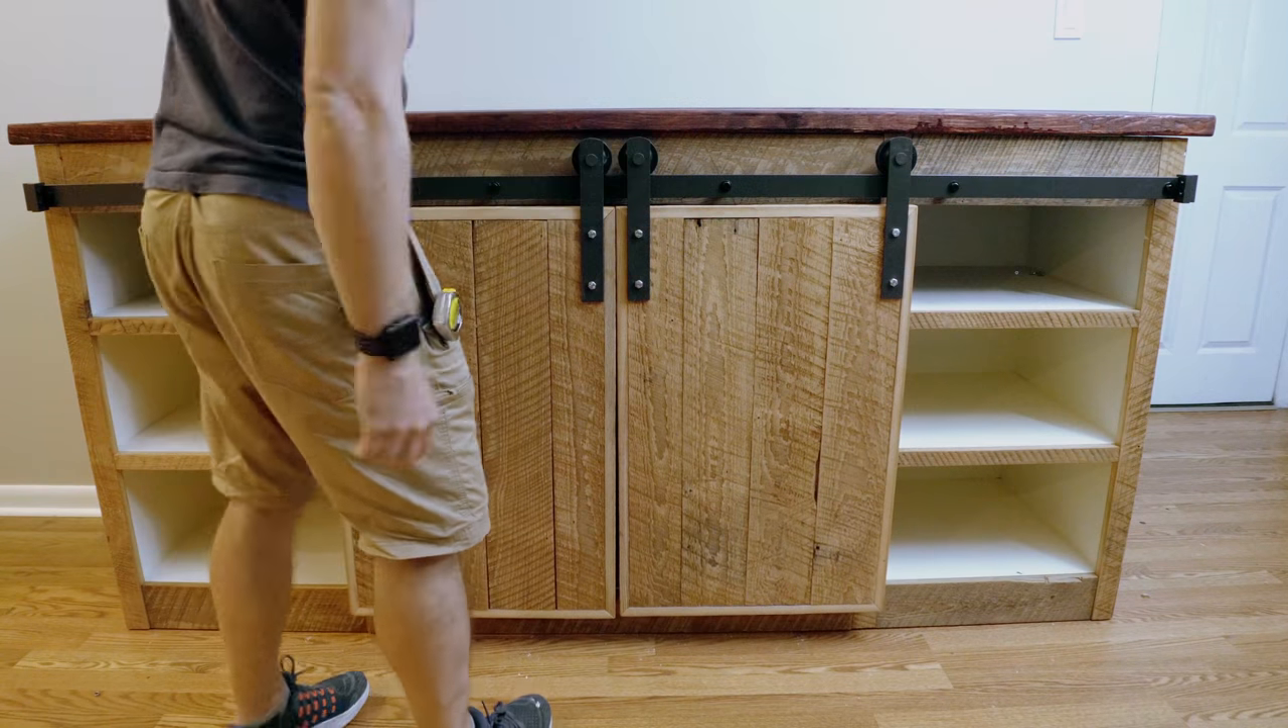I dropped the doors on, and it was finished.